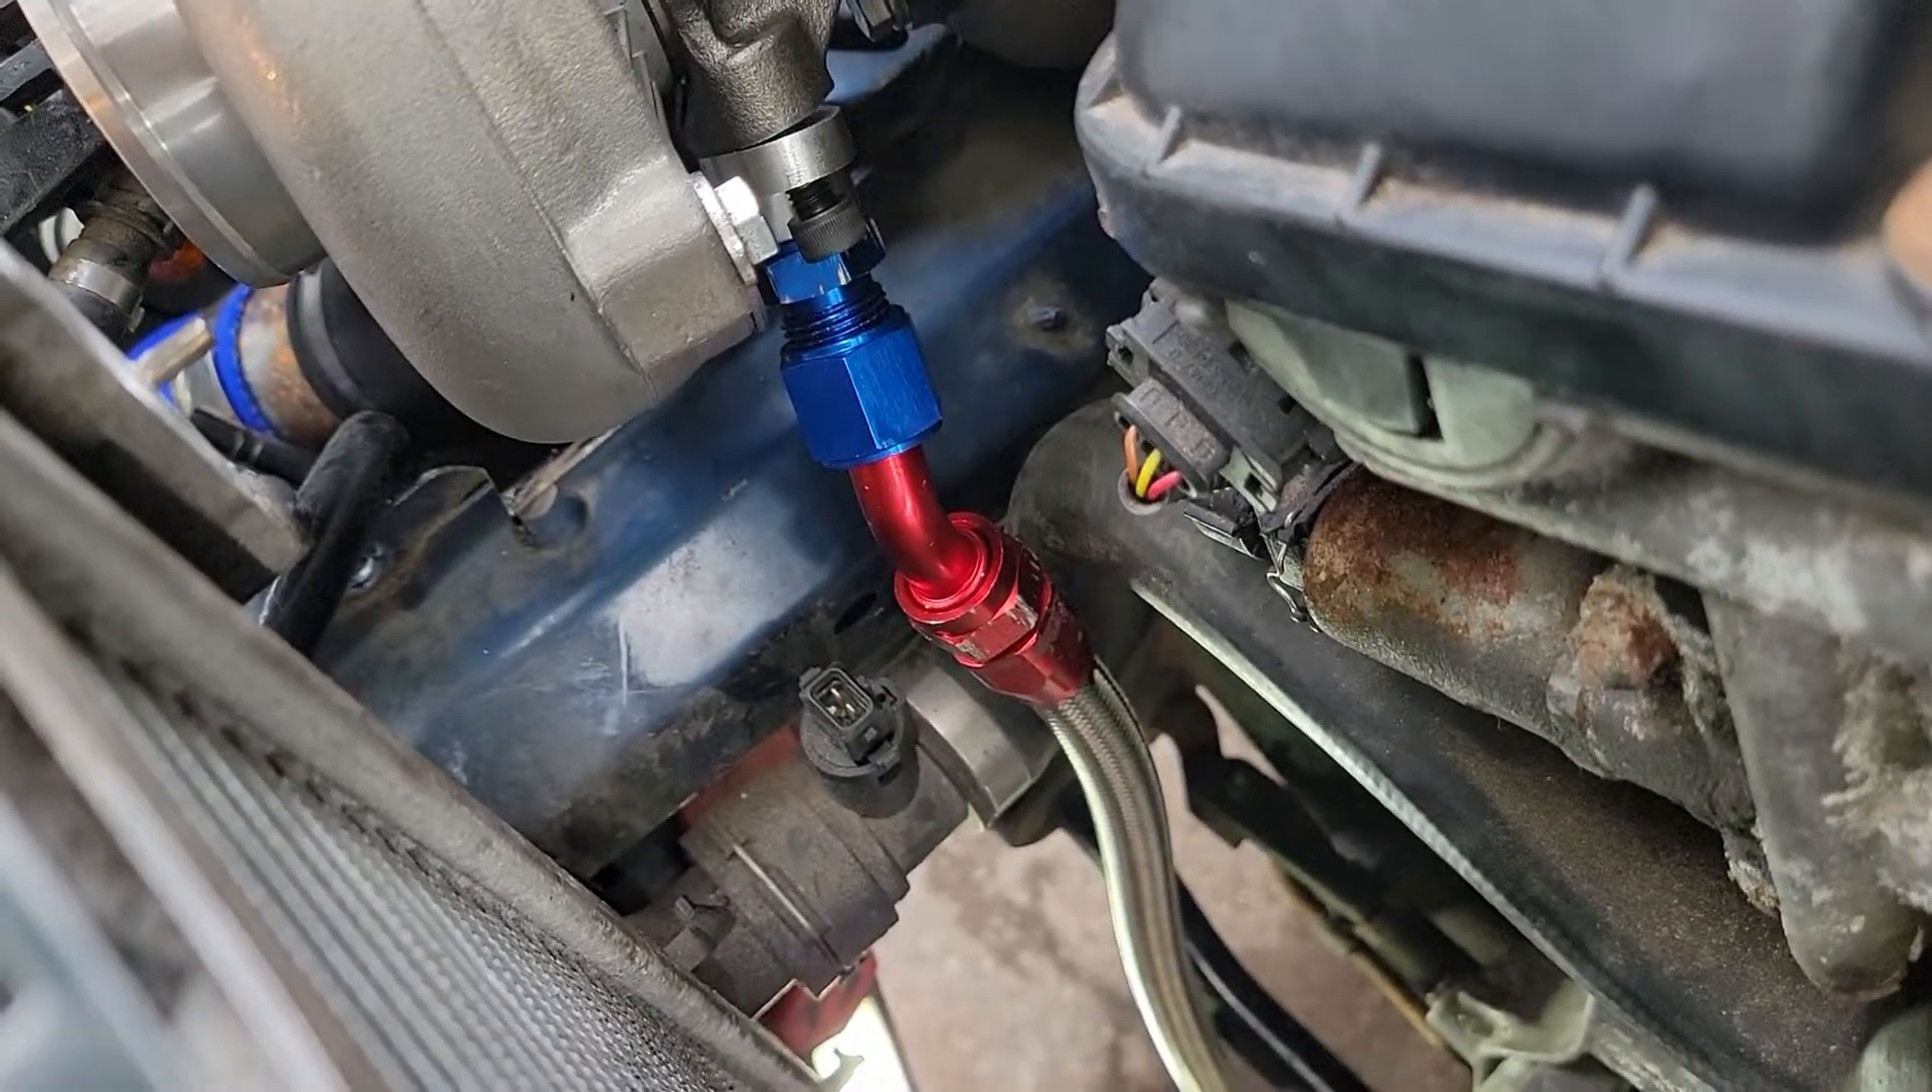I got that drain line mounted on it's going down underneath here.